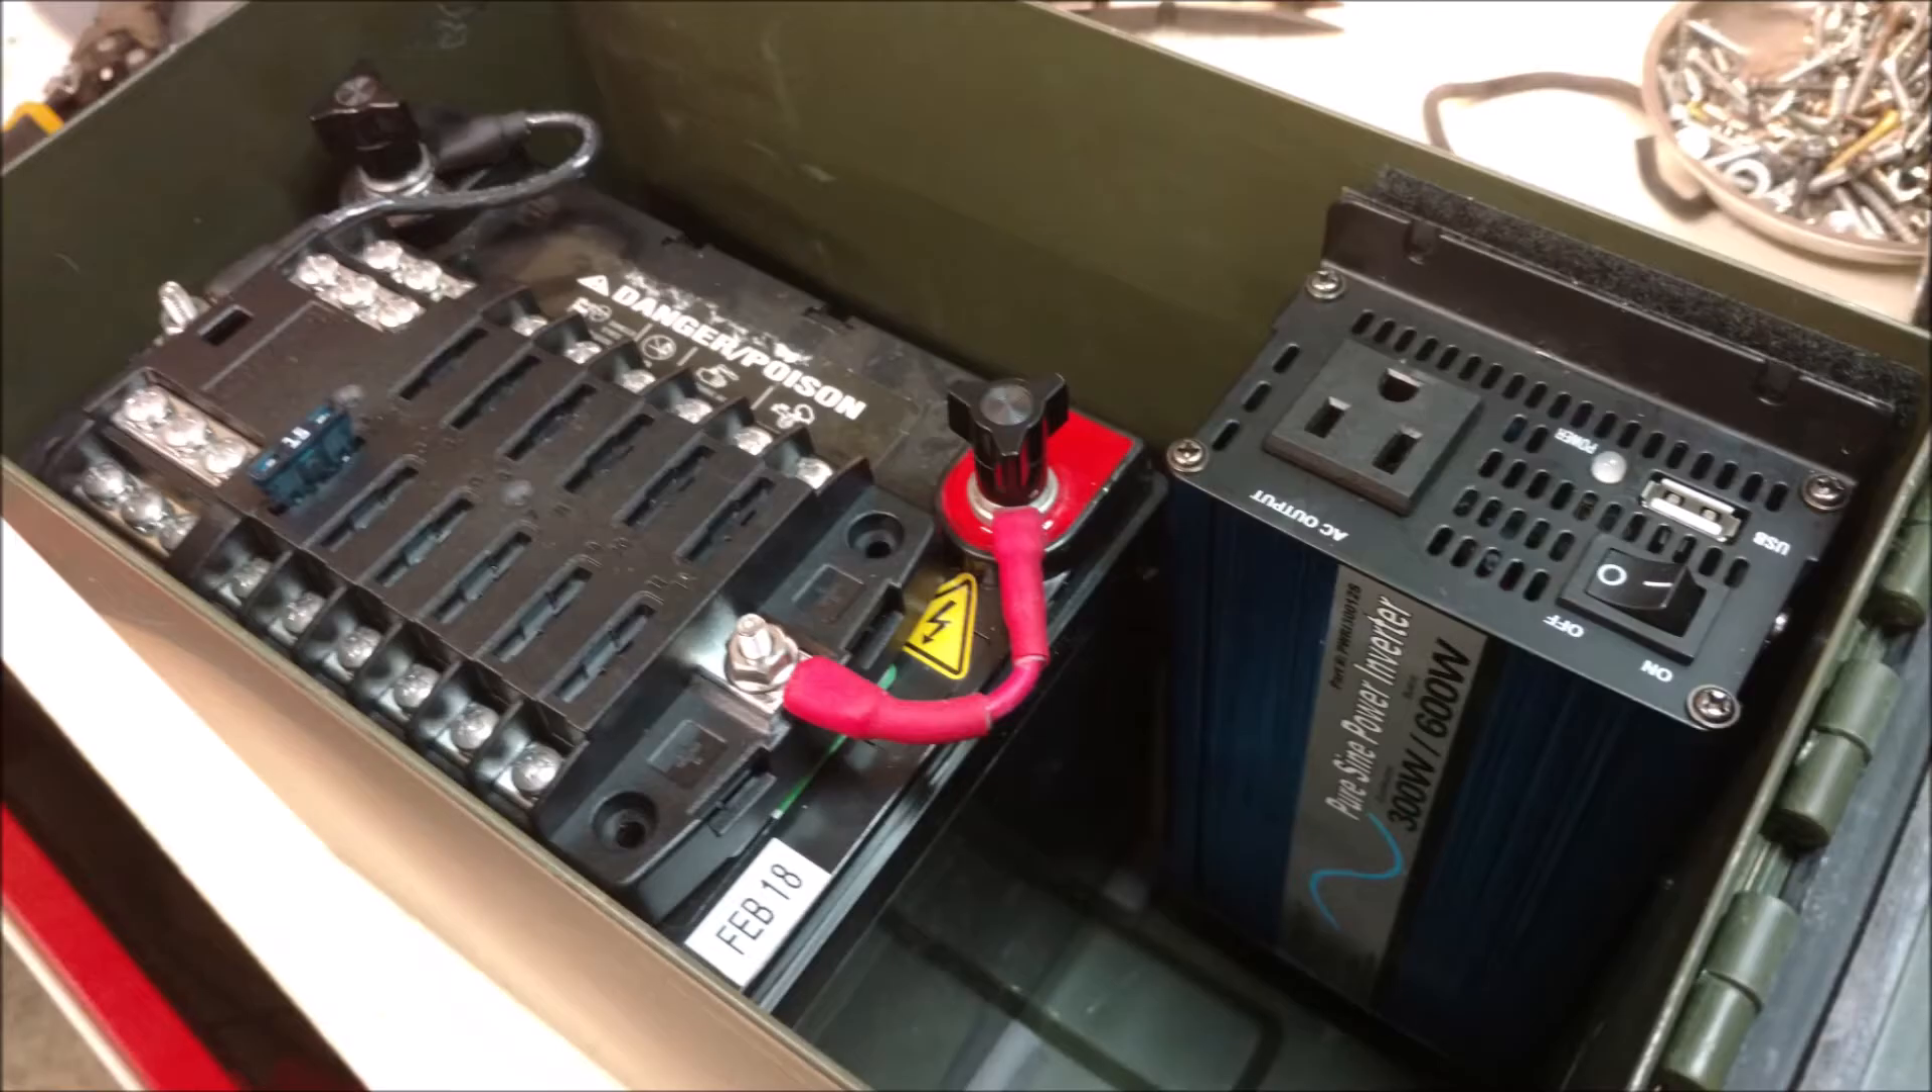And here's the blue sea systems 12 circuit fuse block mounted on the interstate batteries 35 amp hour AGM deep cycle battery.